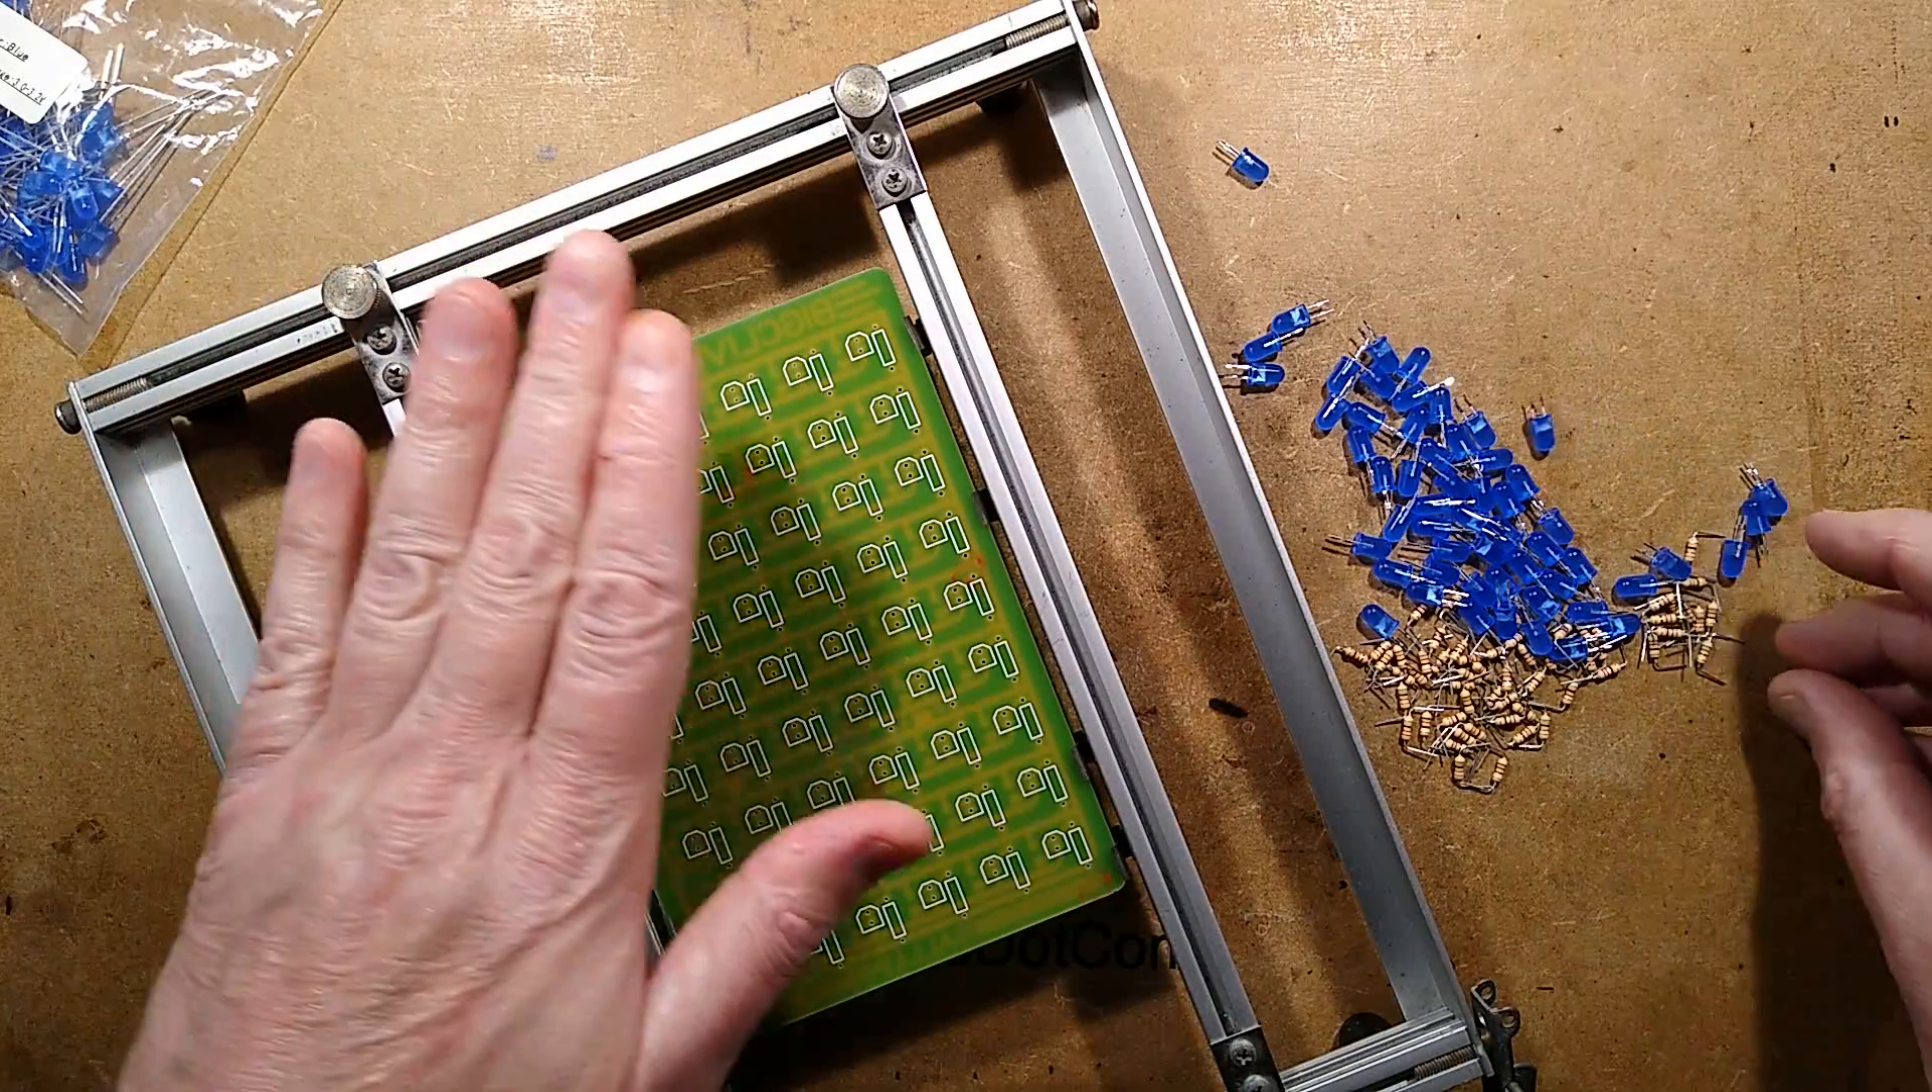But I've got the printed circuit board in the ISO assembly frame and I'm just going to start placing the resistors in, but I won't torture you by putting them all in.